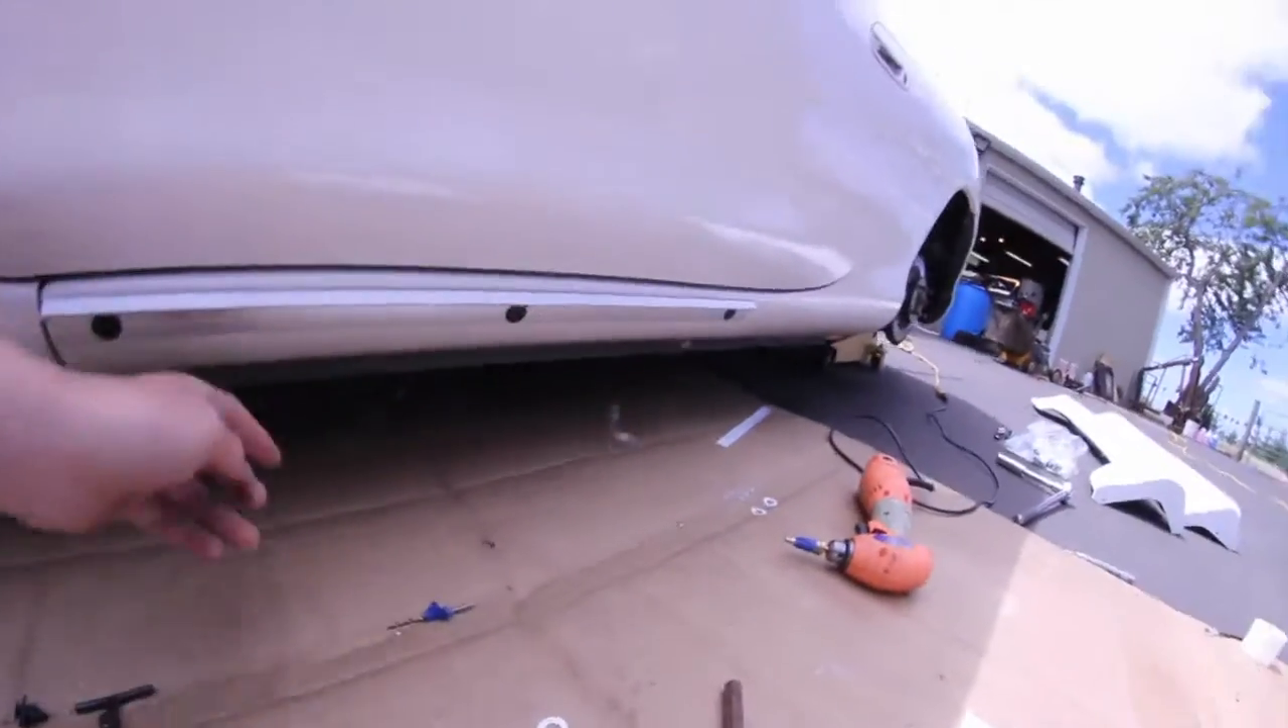Okay, so we've got the rail on.